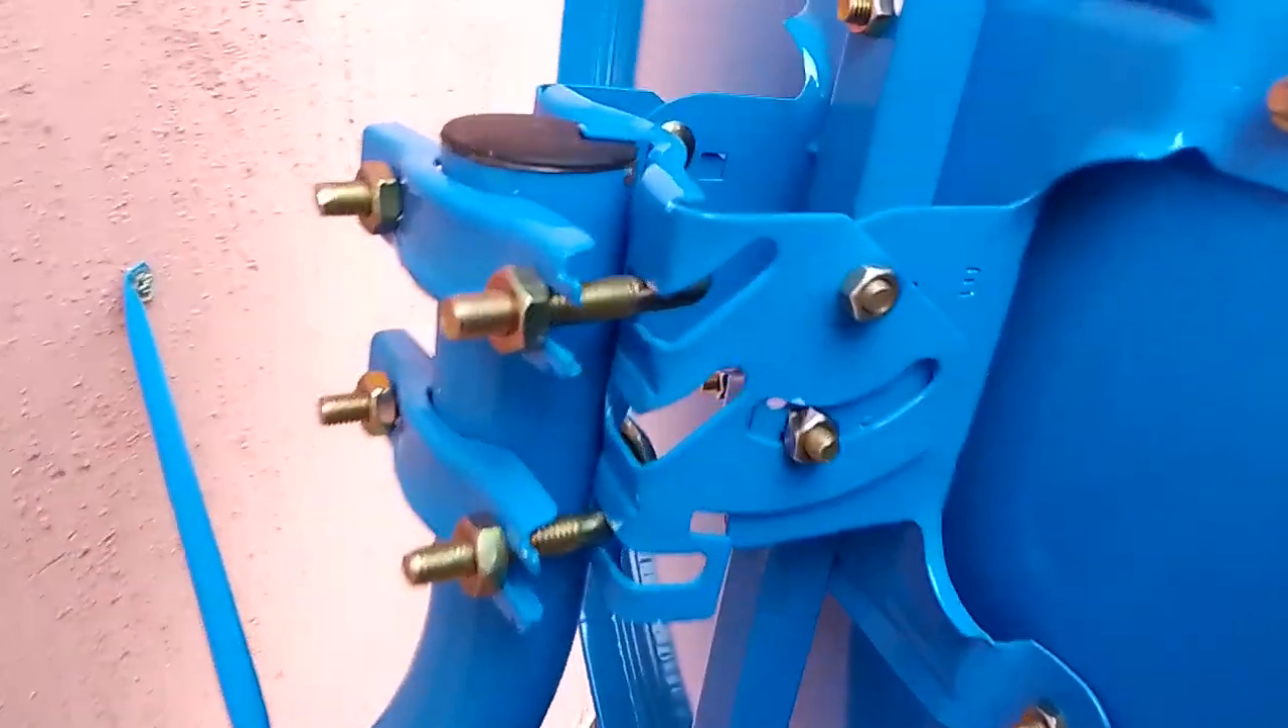Right now I have inserted the dish now as you can see this is how it is supposed to be.